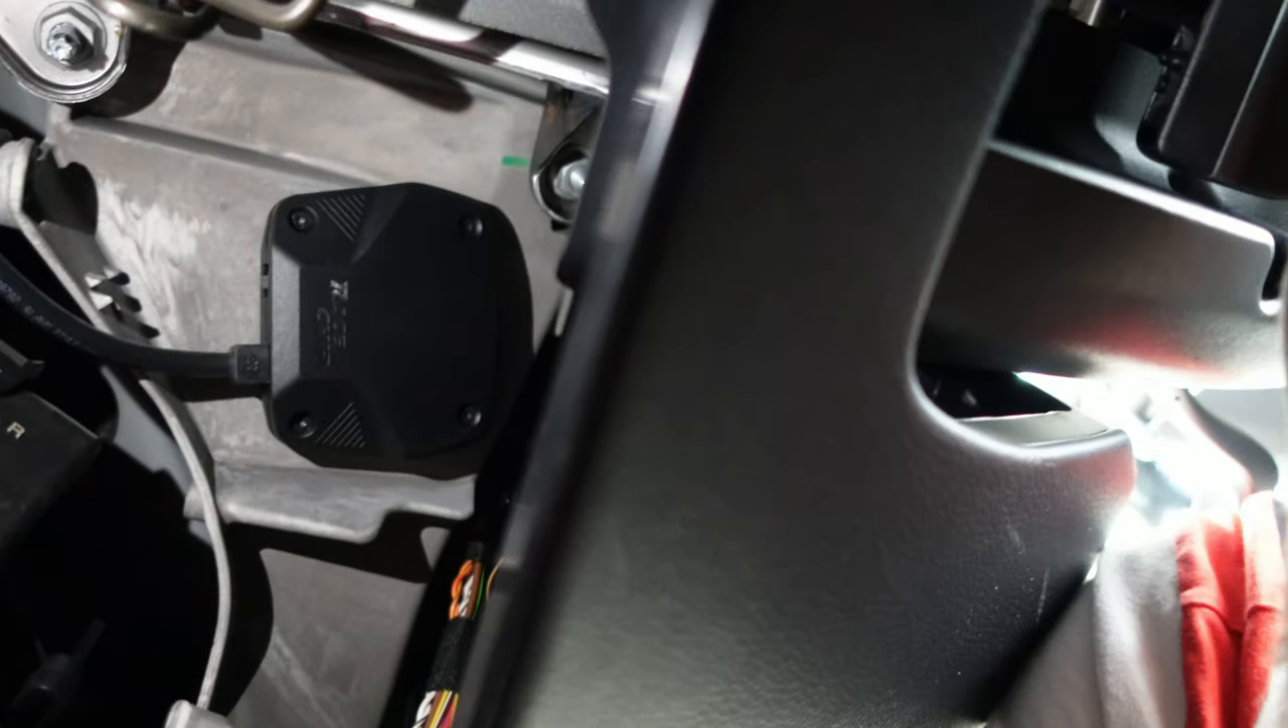So I have the race chip brain box installed against this metal plate here.